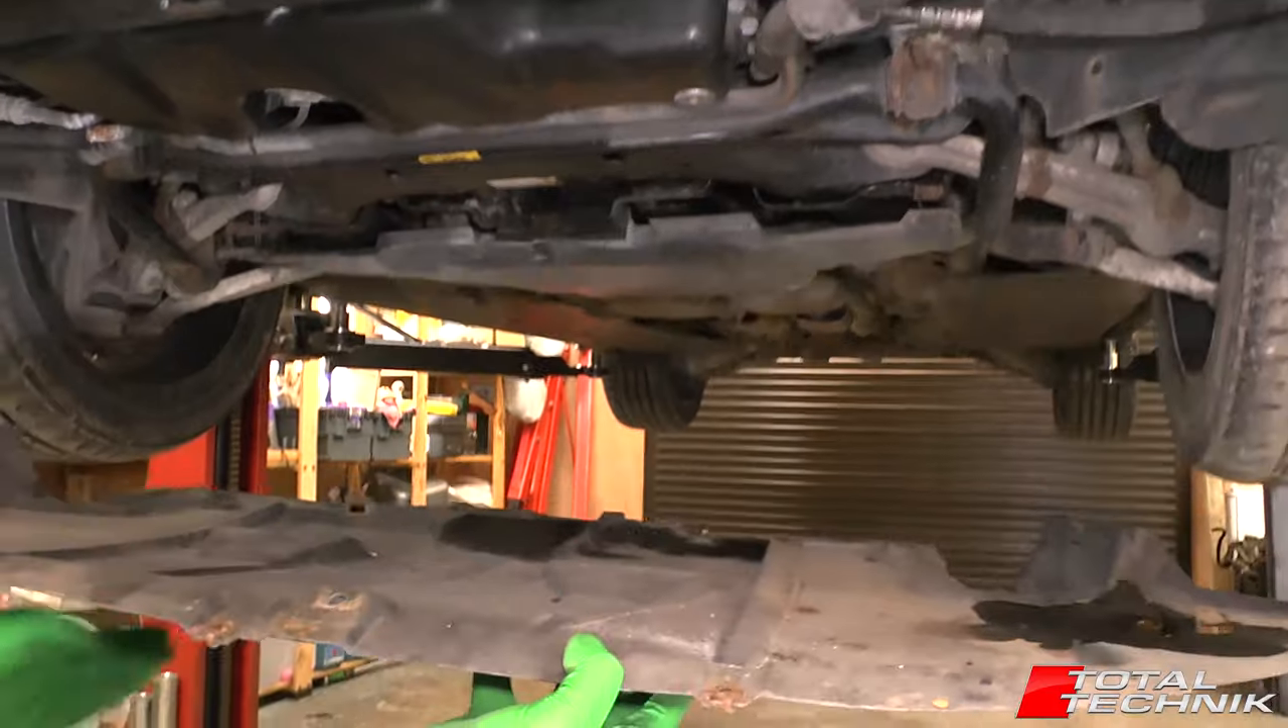As you can see that is the engine tray removed like so.